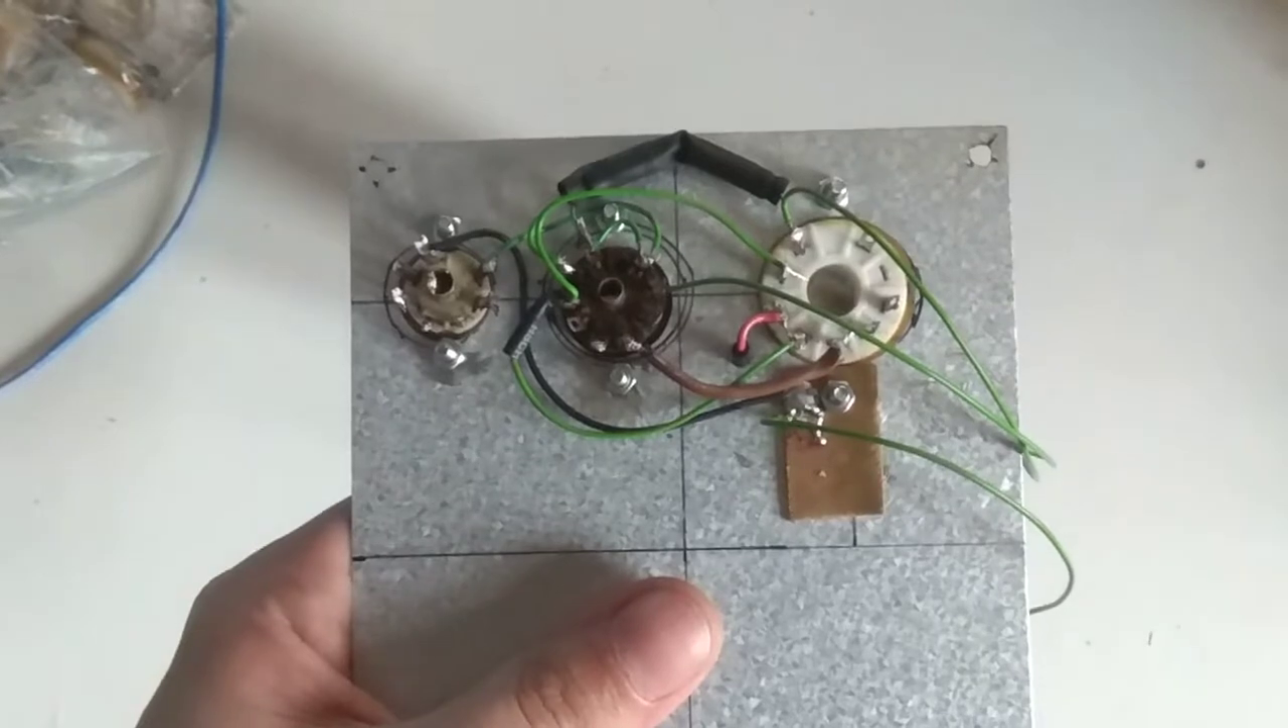I put a little, um, brass plate here, to serve as my central grounding point.